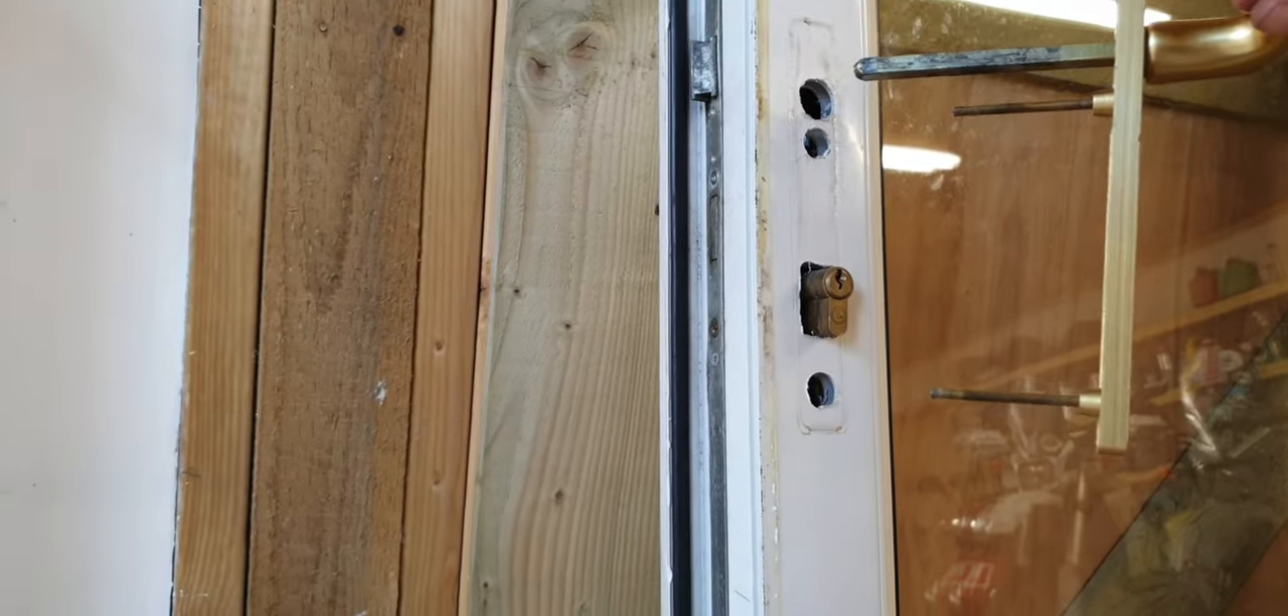You've removed the handle assembly and you've exposed the barrel itself.